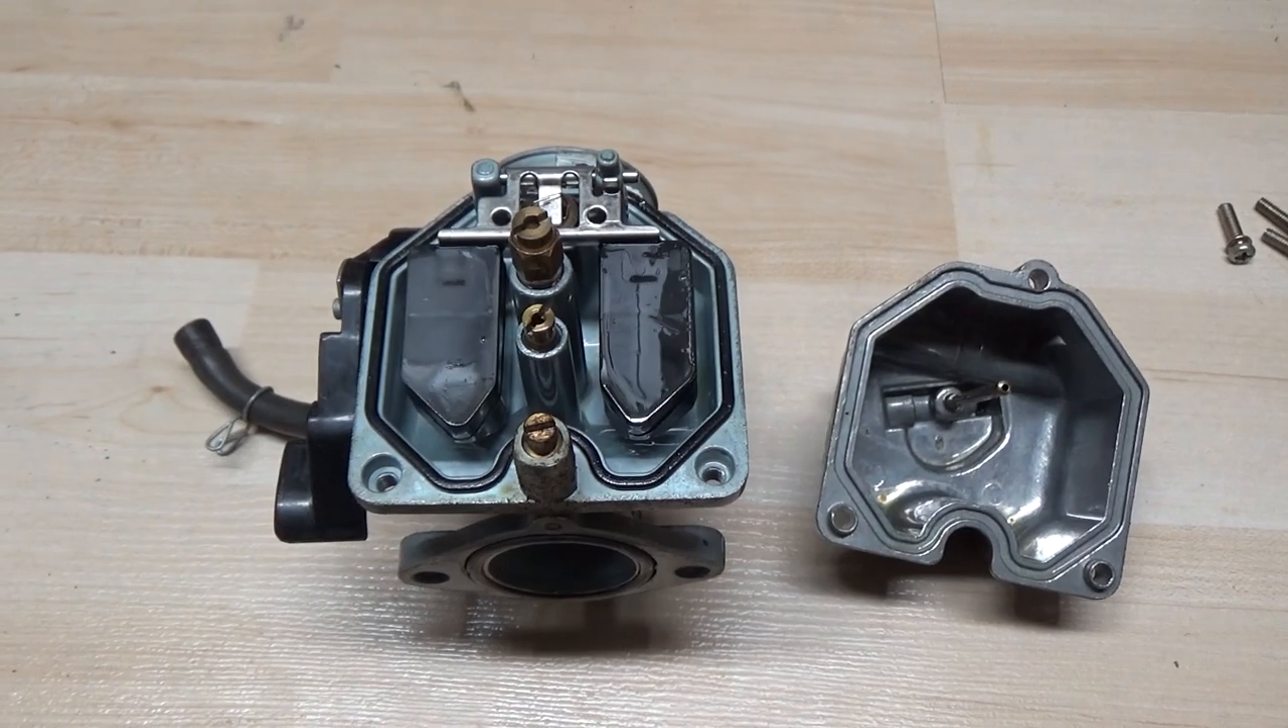Now that the sediment bowl is off we can have a little look inside of our carburetor here.